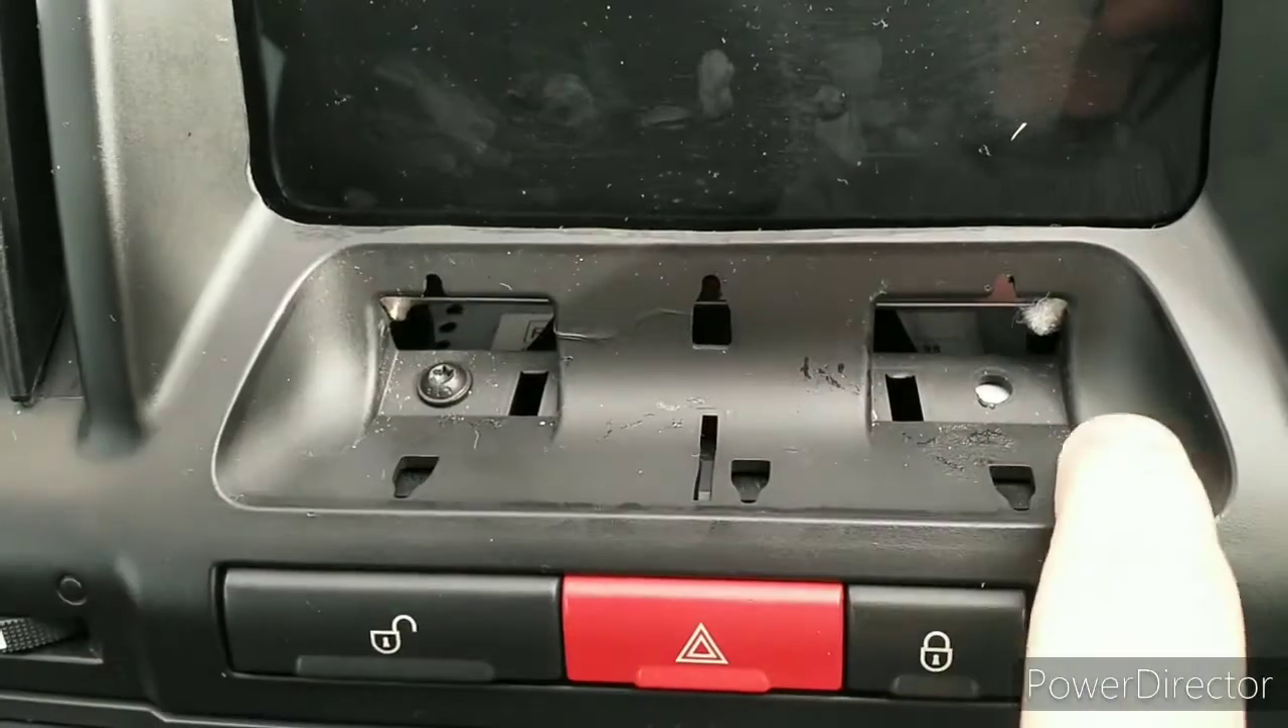This is where the screws are to remove the dash I've already taken one off.